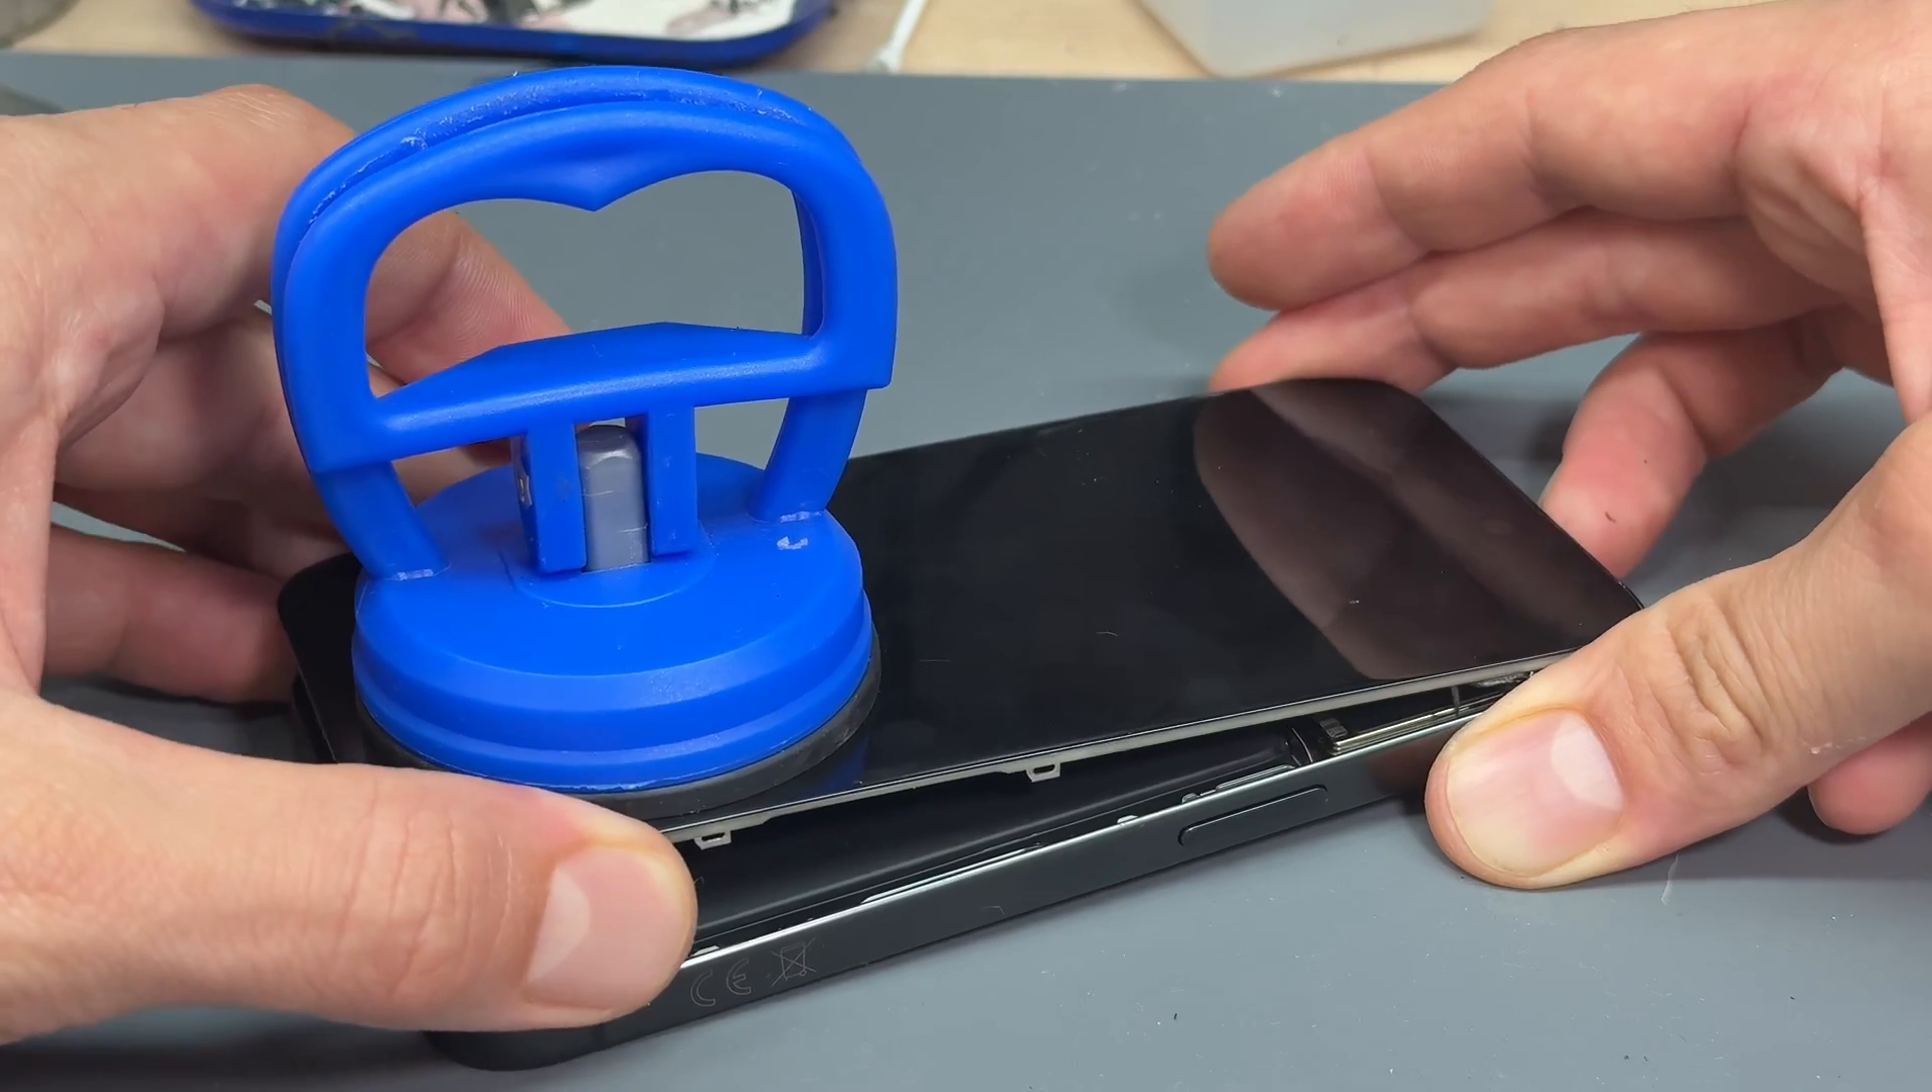The screen is almost off here.